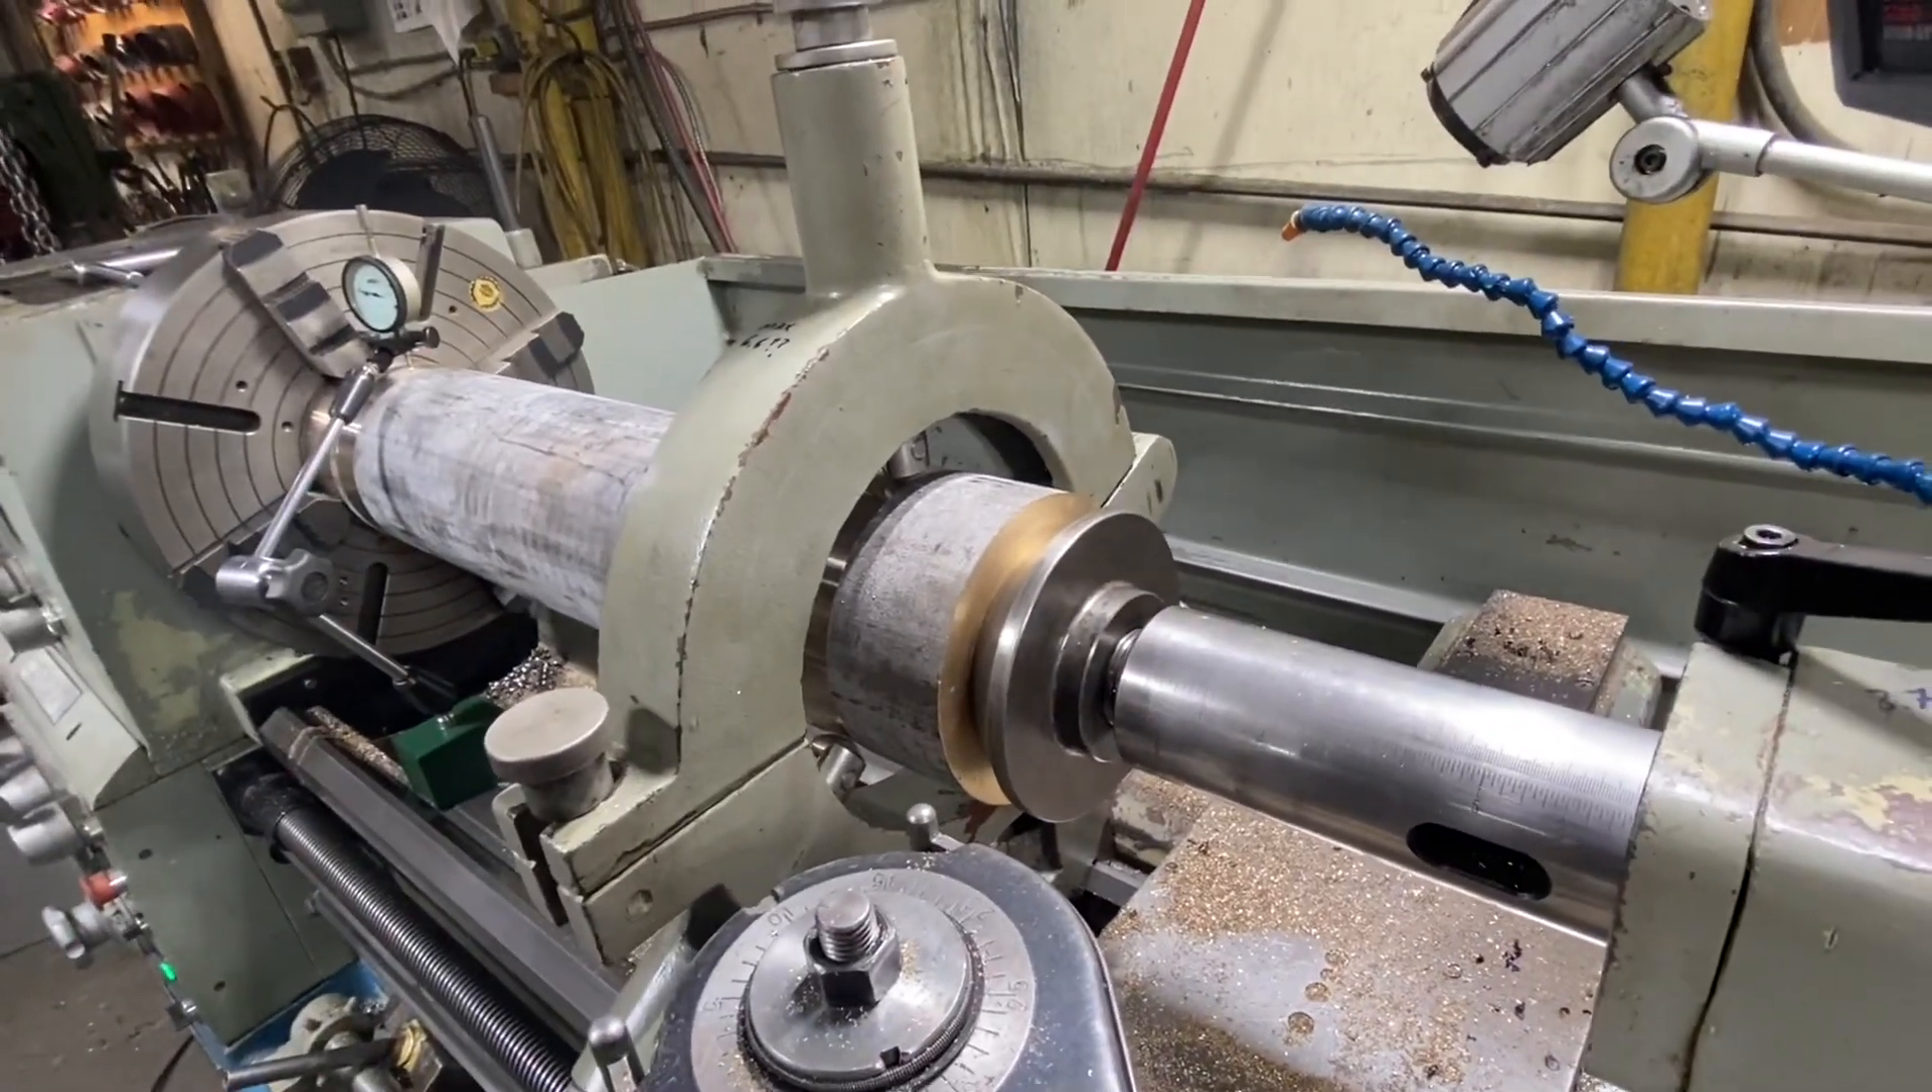We've just got the bell center jammed into the unturned rough end of the tube.